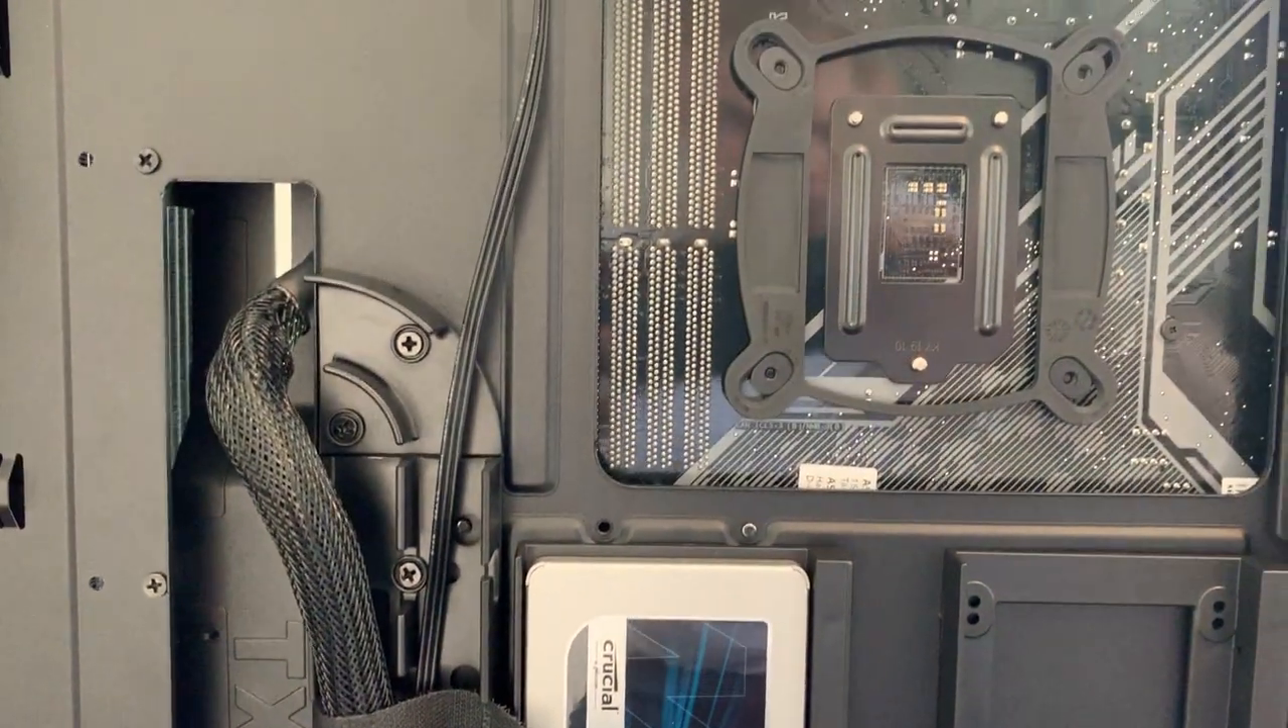And you also see here the SSD drive has been mounted on the back side.